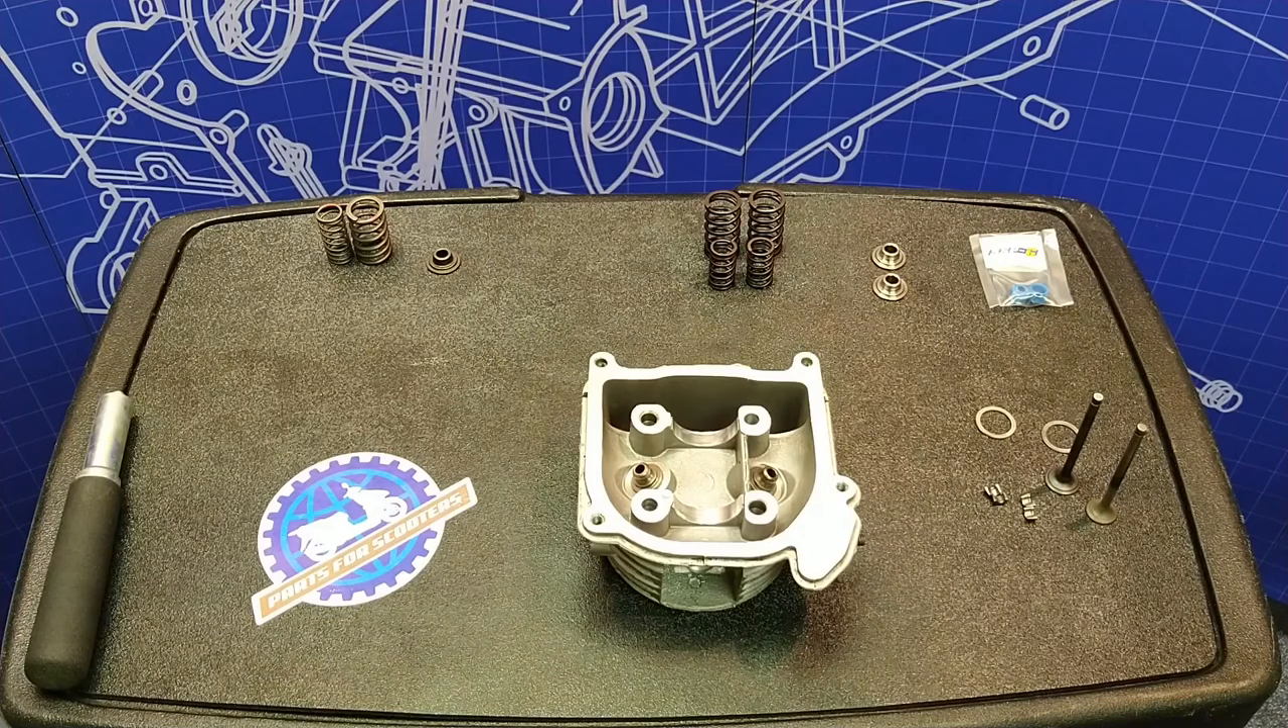So we have our head fully disassembled.